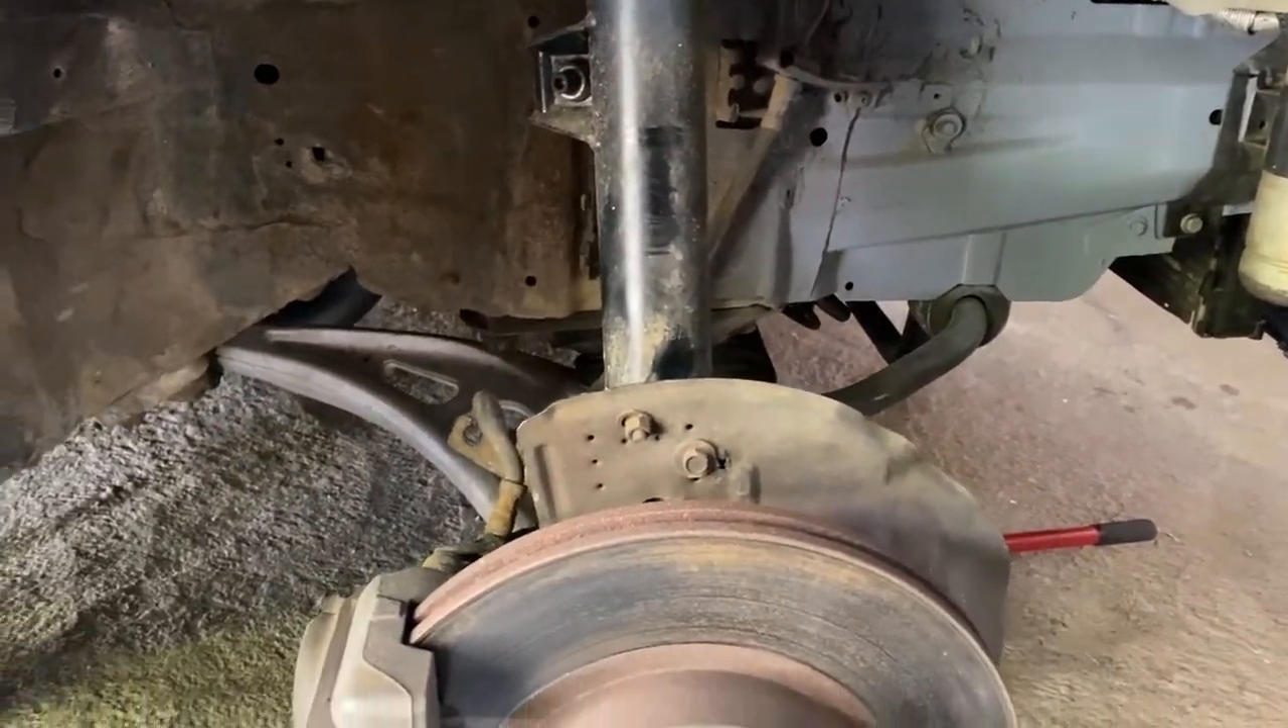So what we can see here is obviously we've taken the wheel off.